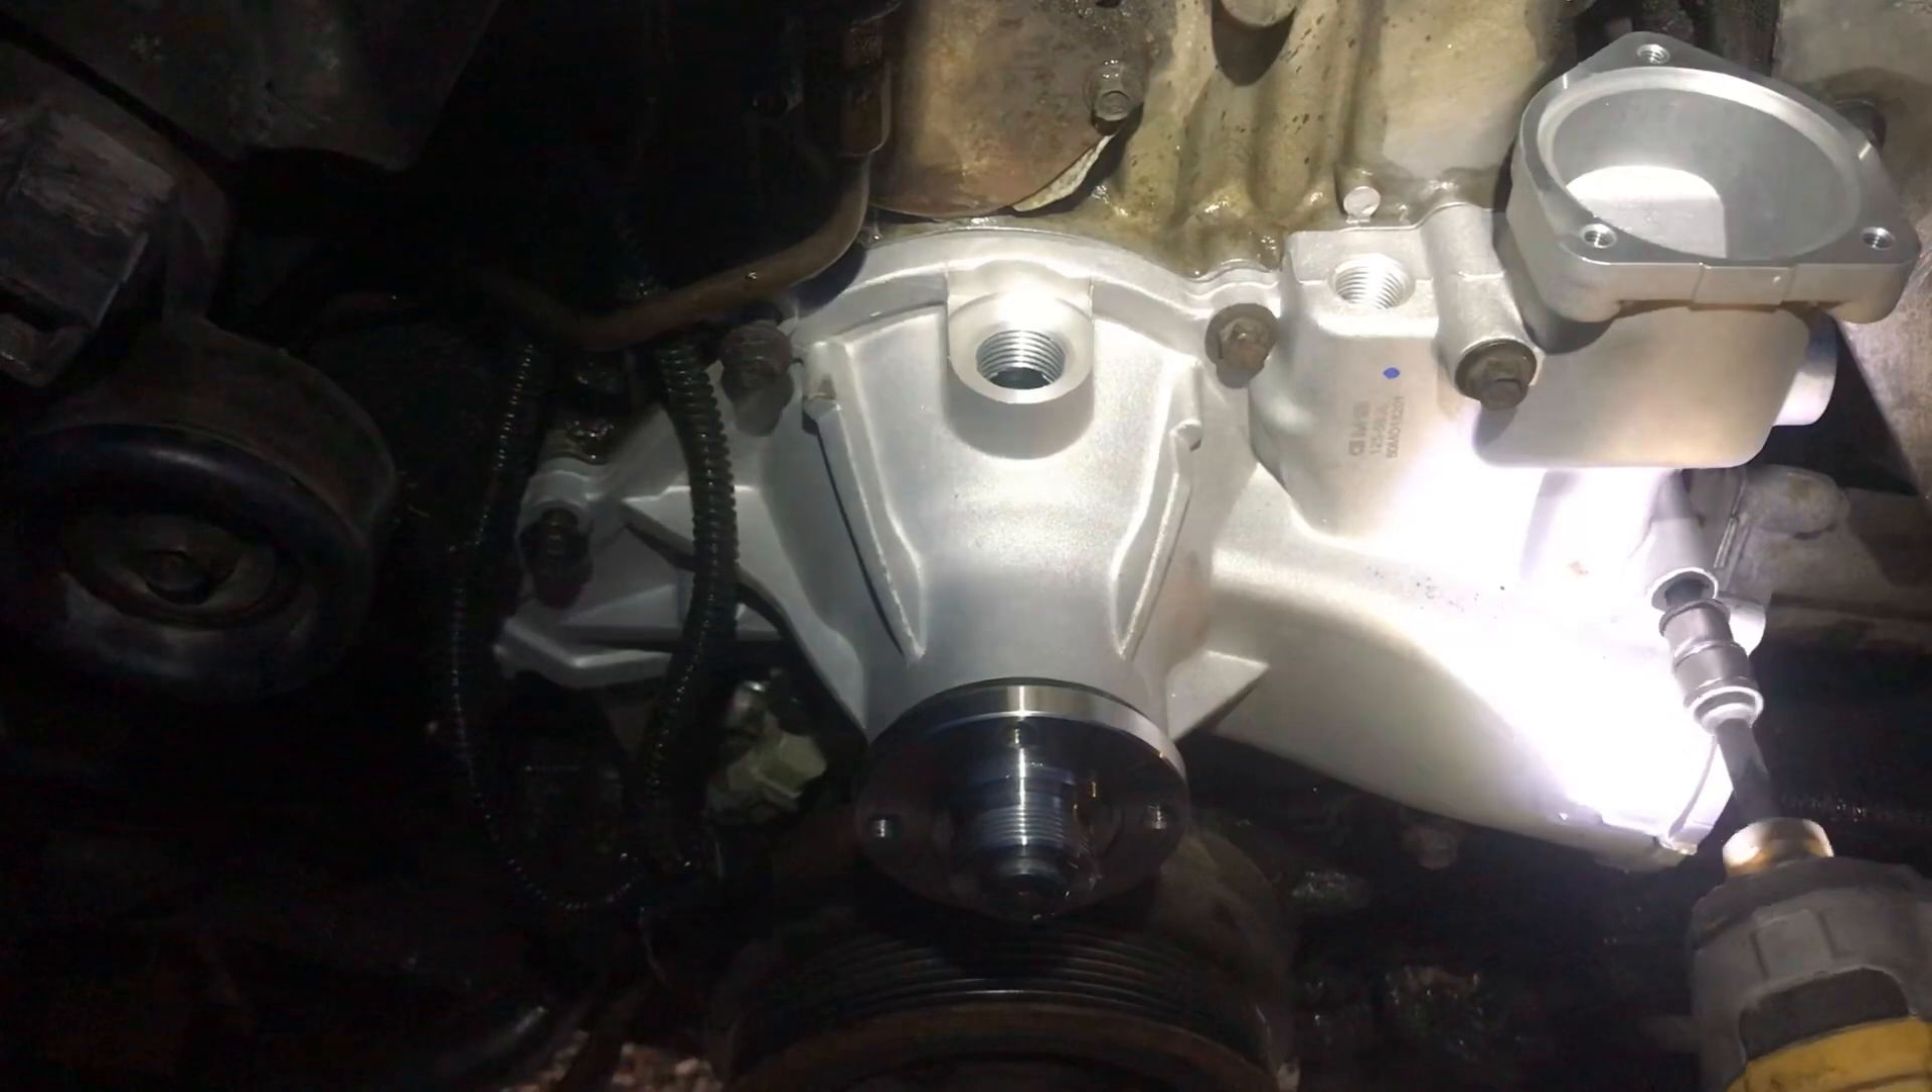But, I've just gone around now and put the pump back on. And just got all the bolts started.